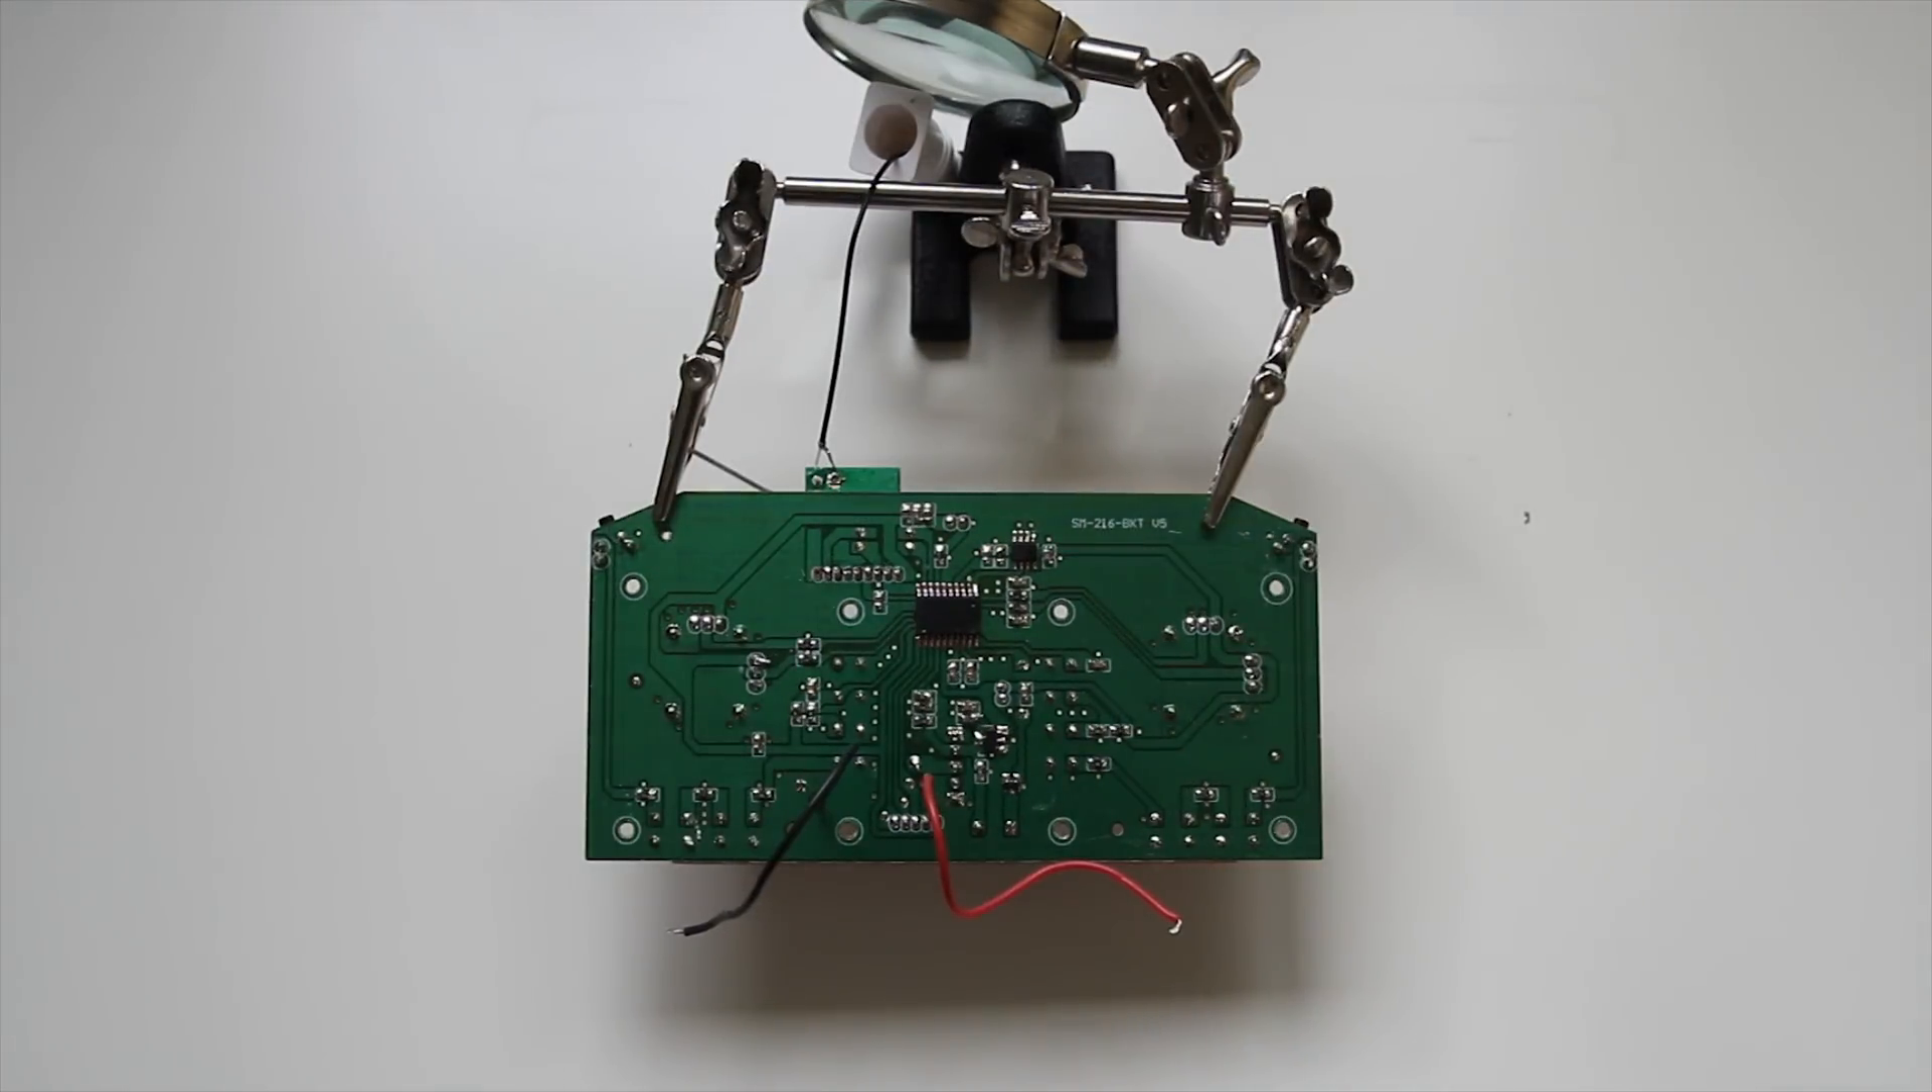Jak widzicie, w moim przypadku przewody już zostały przylutowane.